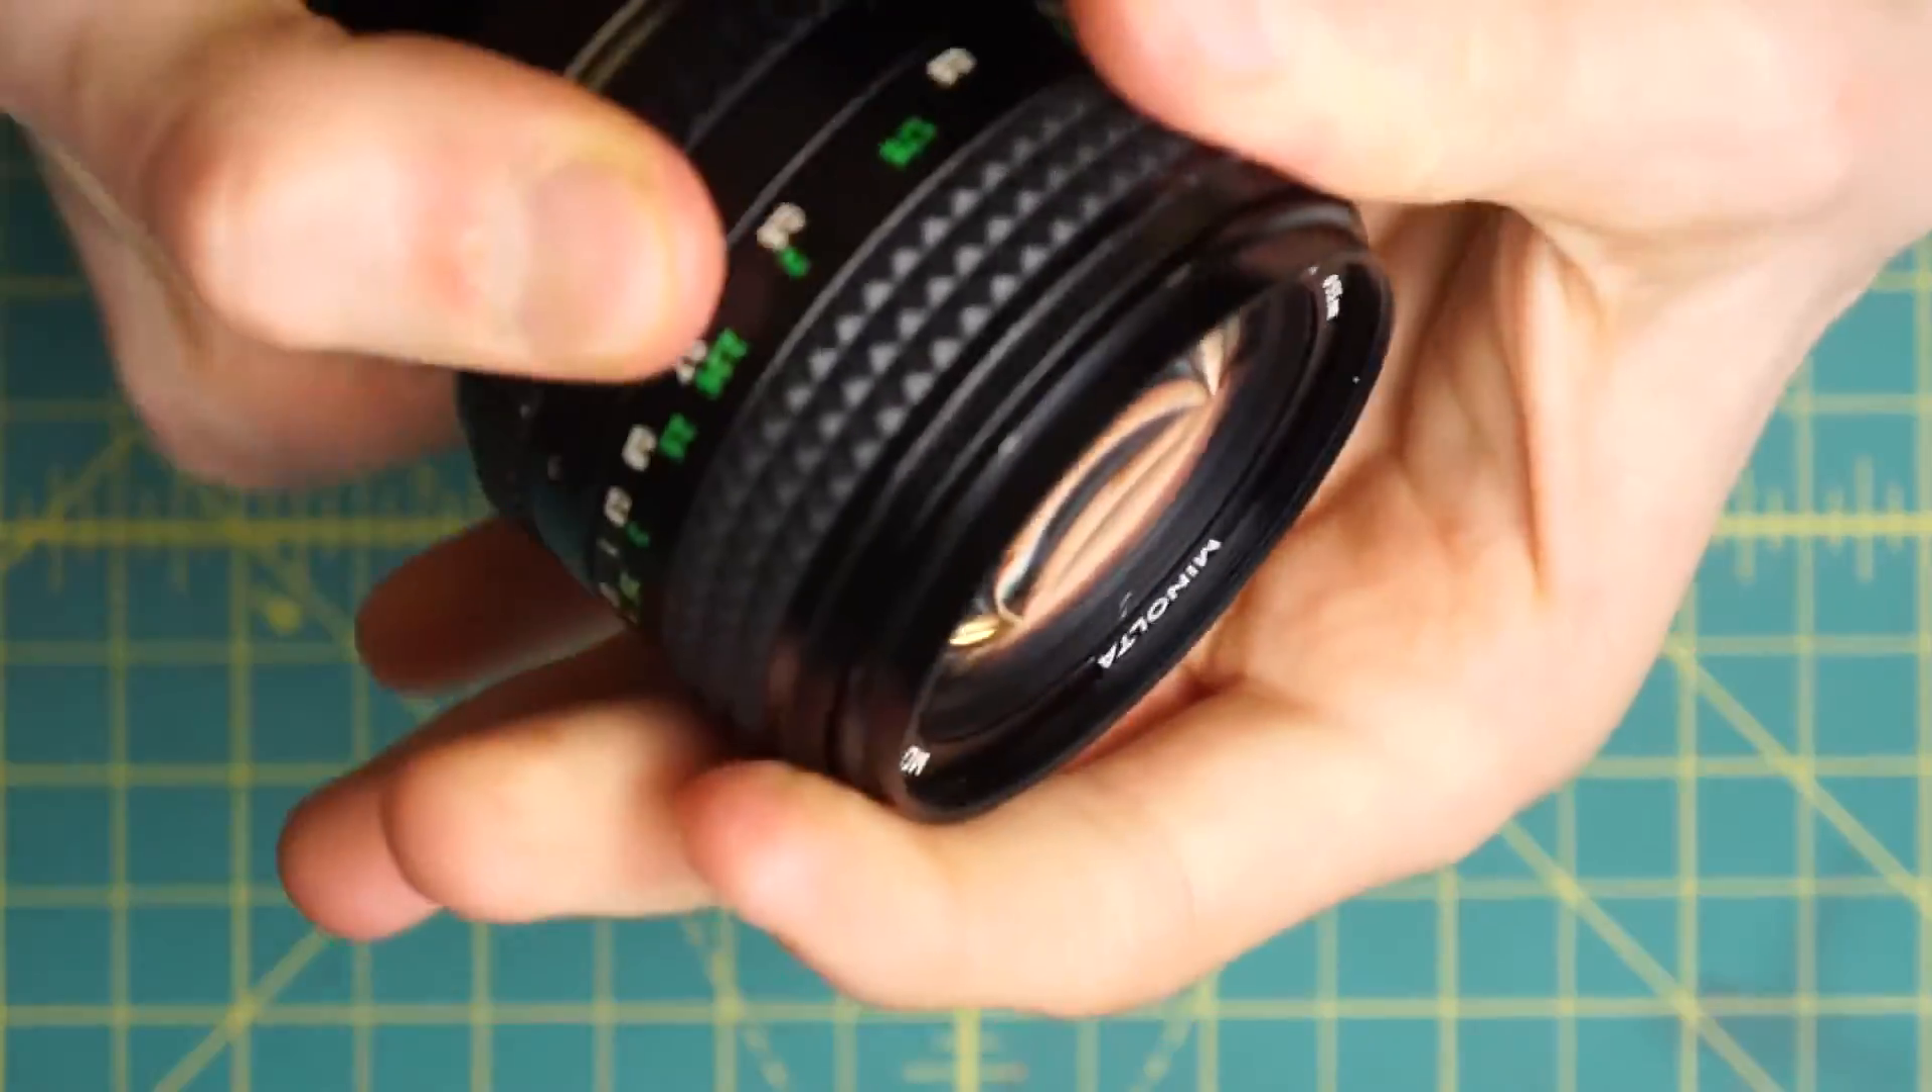All right, so that has the reassembly of this lens complete.